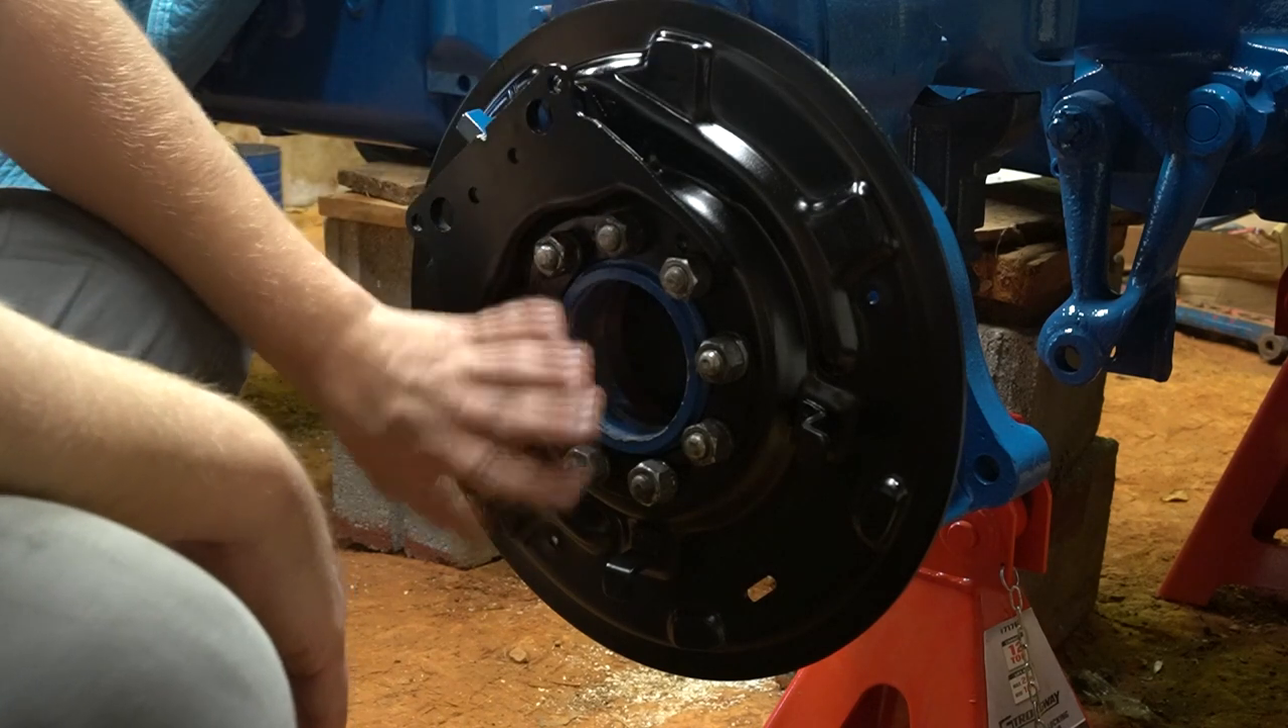At the moment I do not have the axle in here because I'm in the process of restoring this tractor.